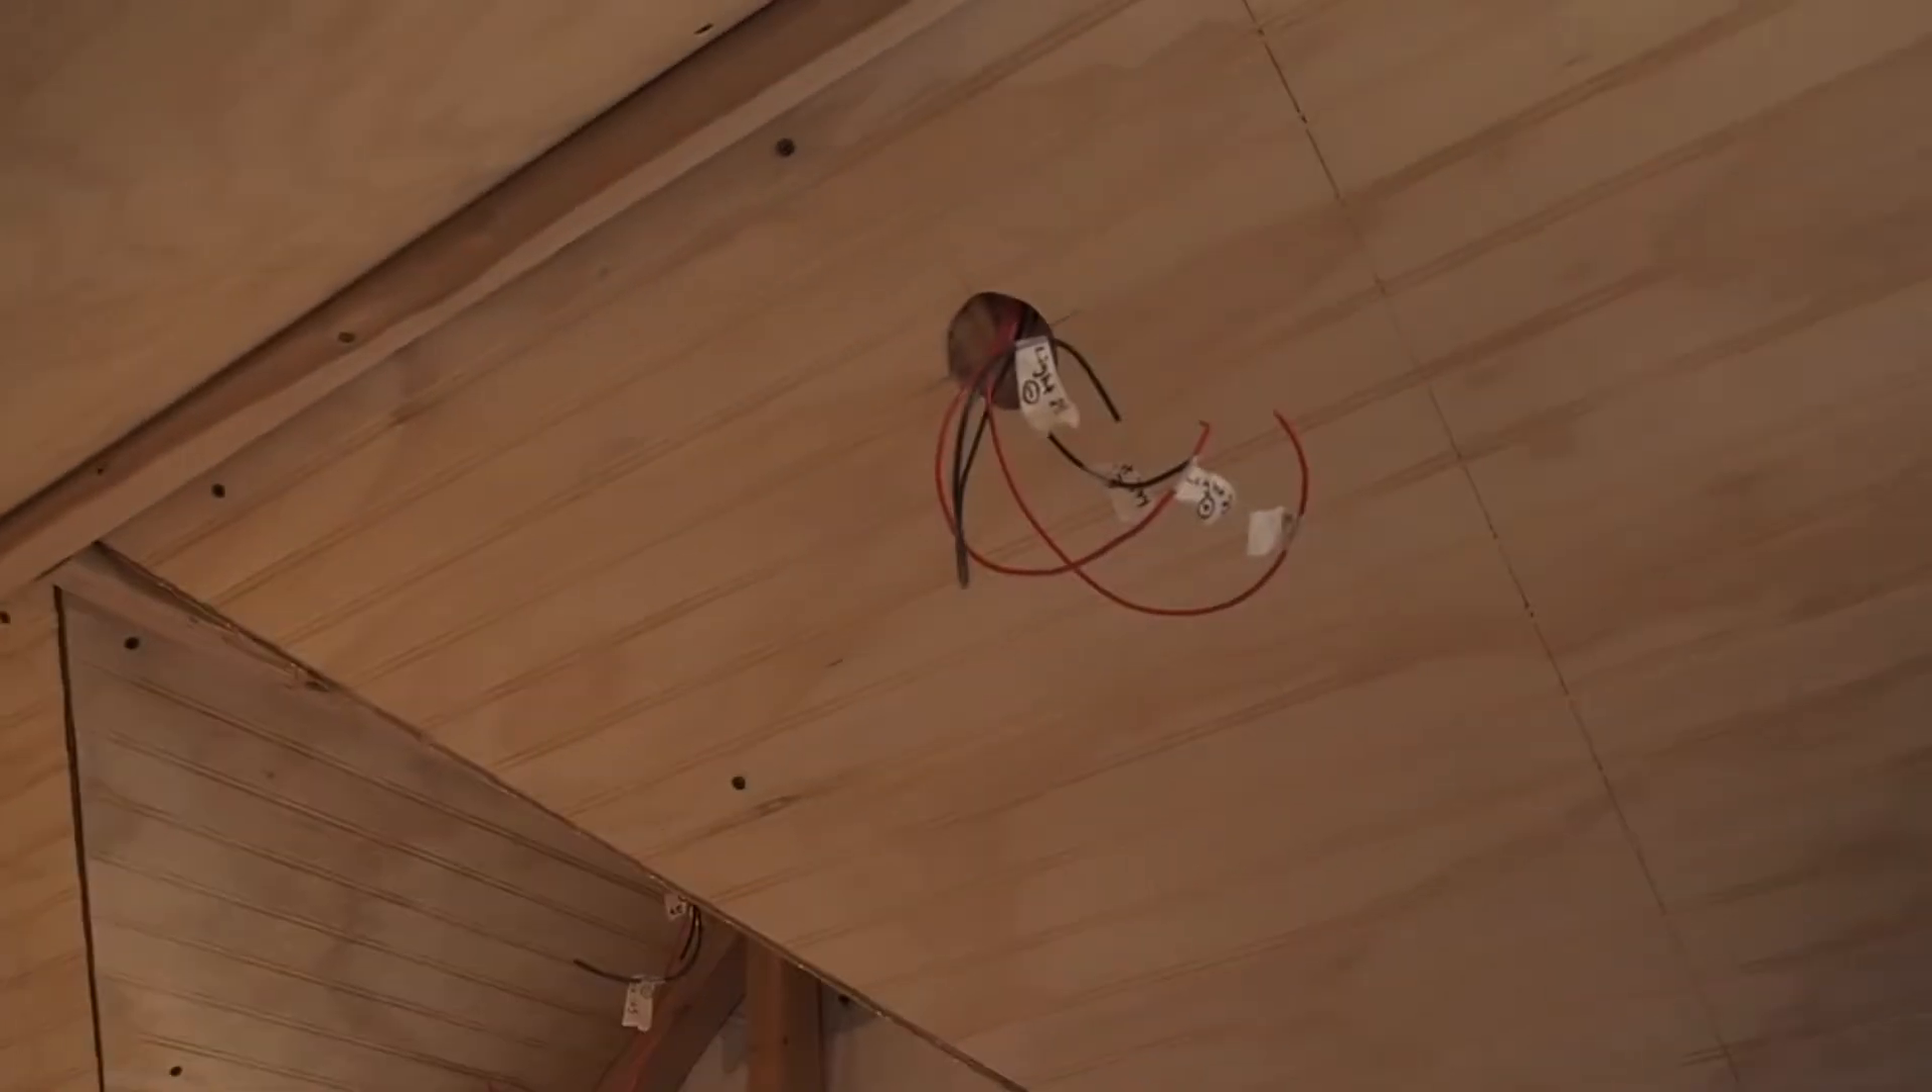Okay, so I got most of the siding on the interior walls and ceiling and I have the wiring ready for the lights and the rest of the electrical system.